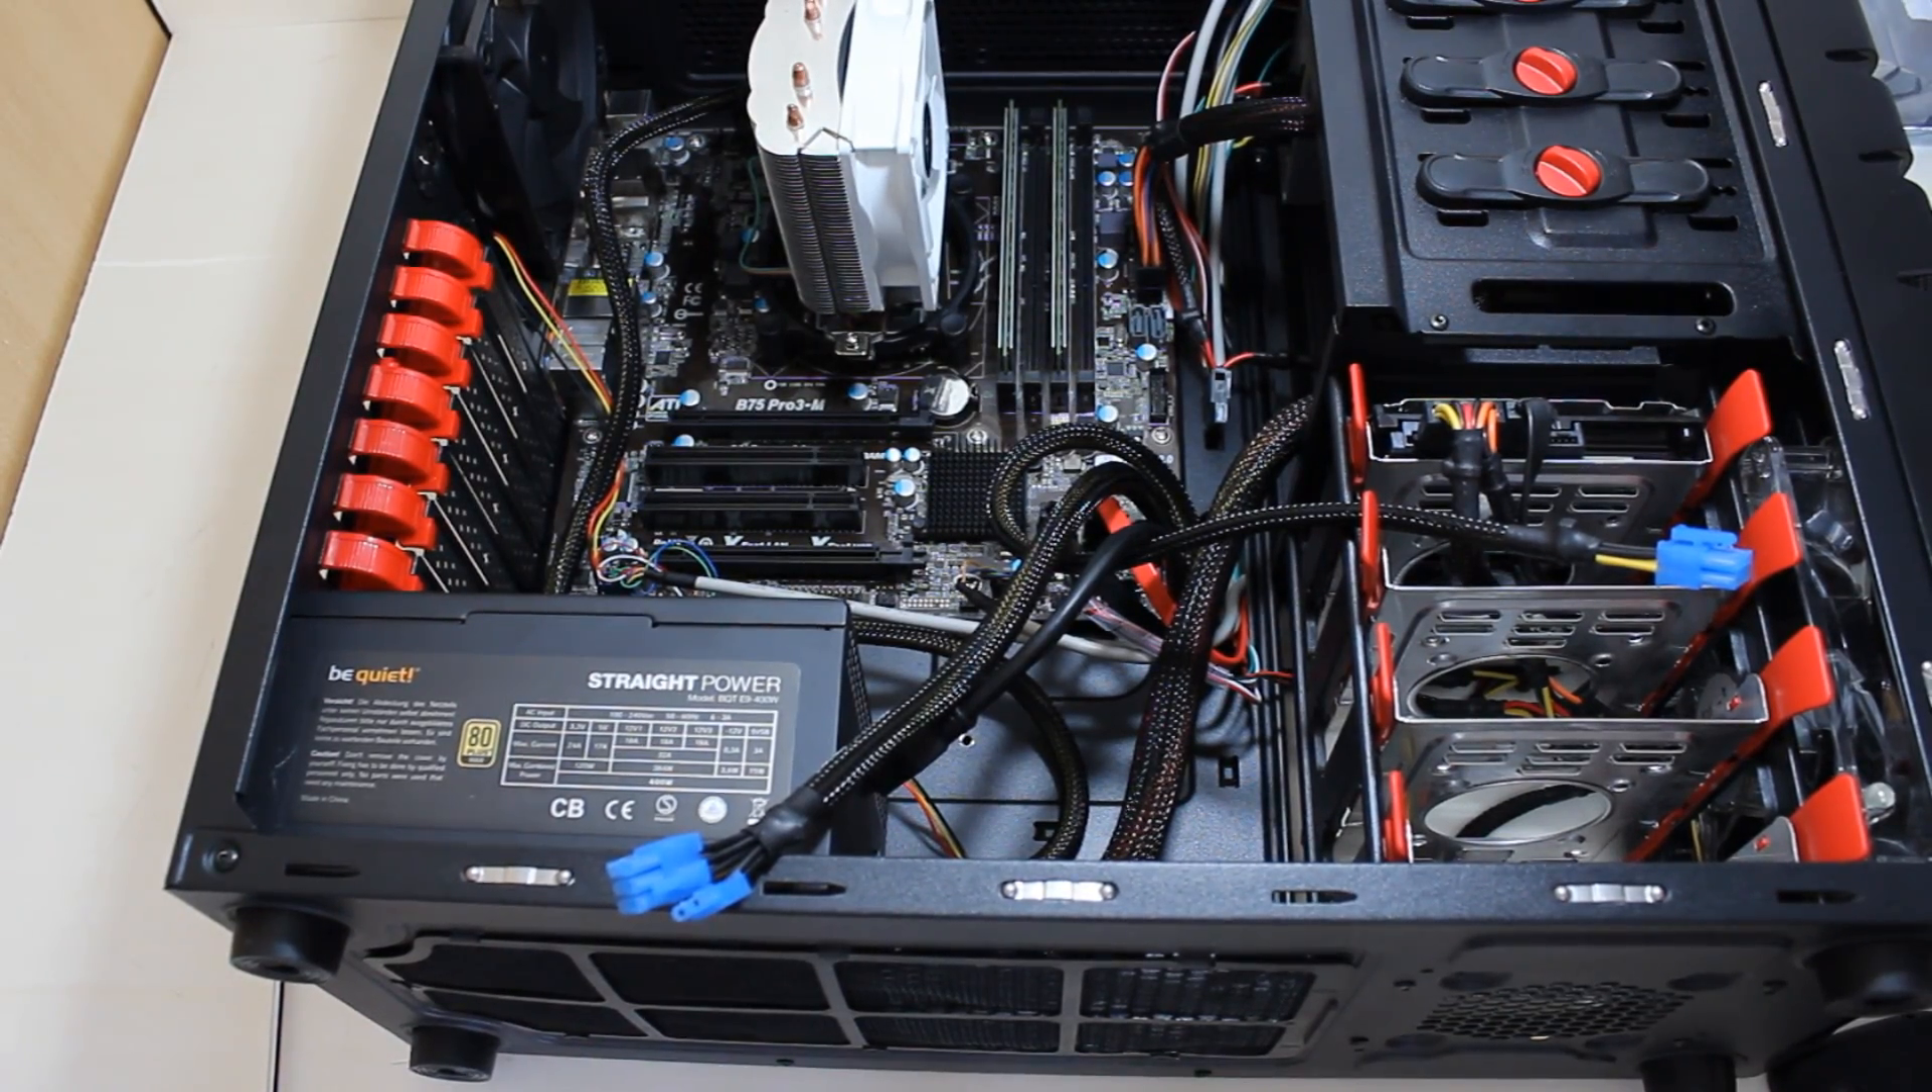Jetzt fehlt nur noch die Grafikkarte.